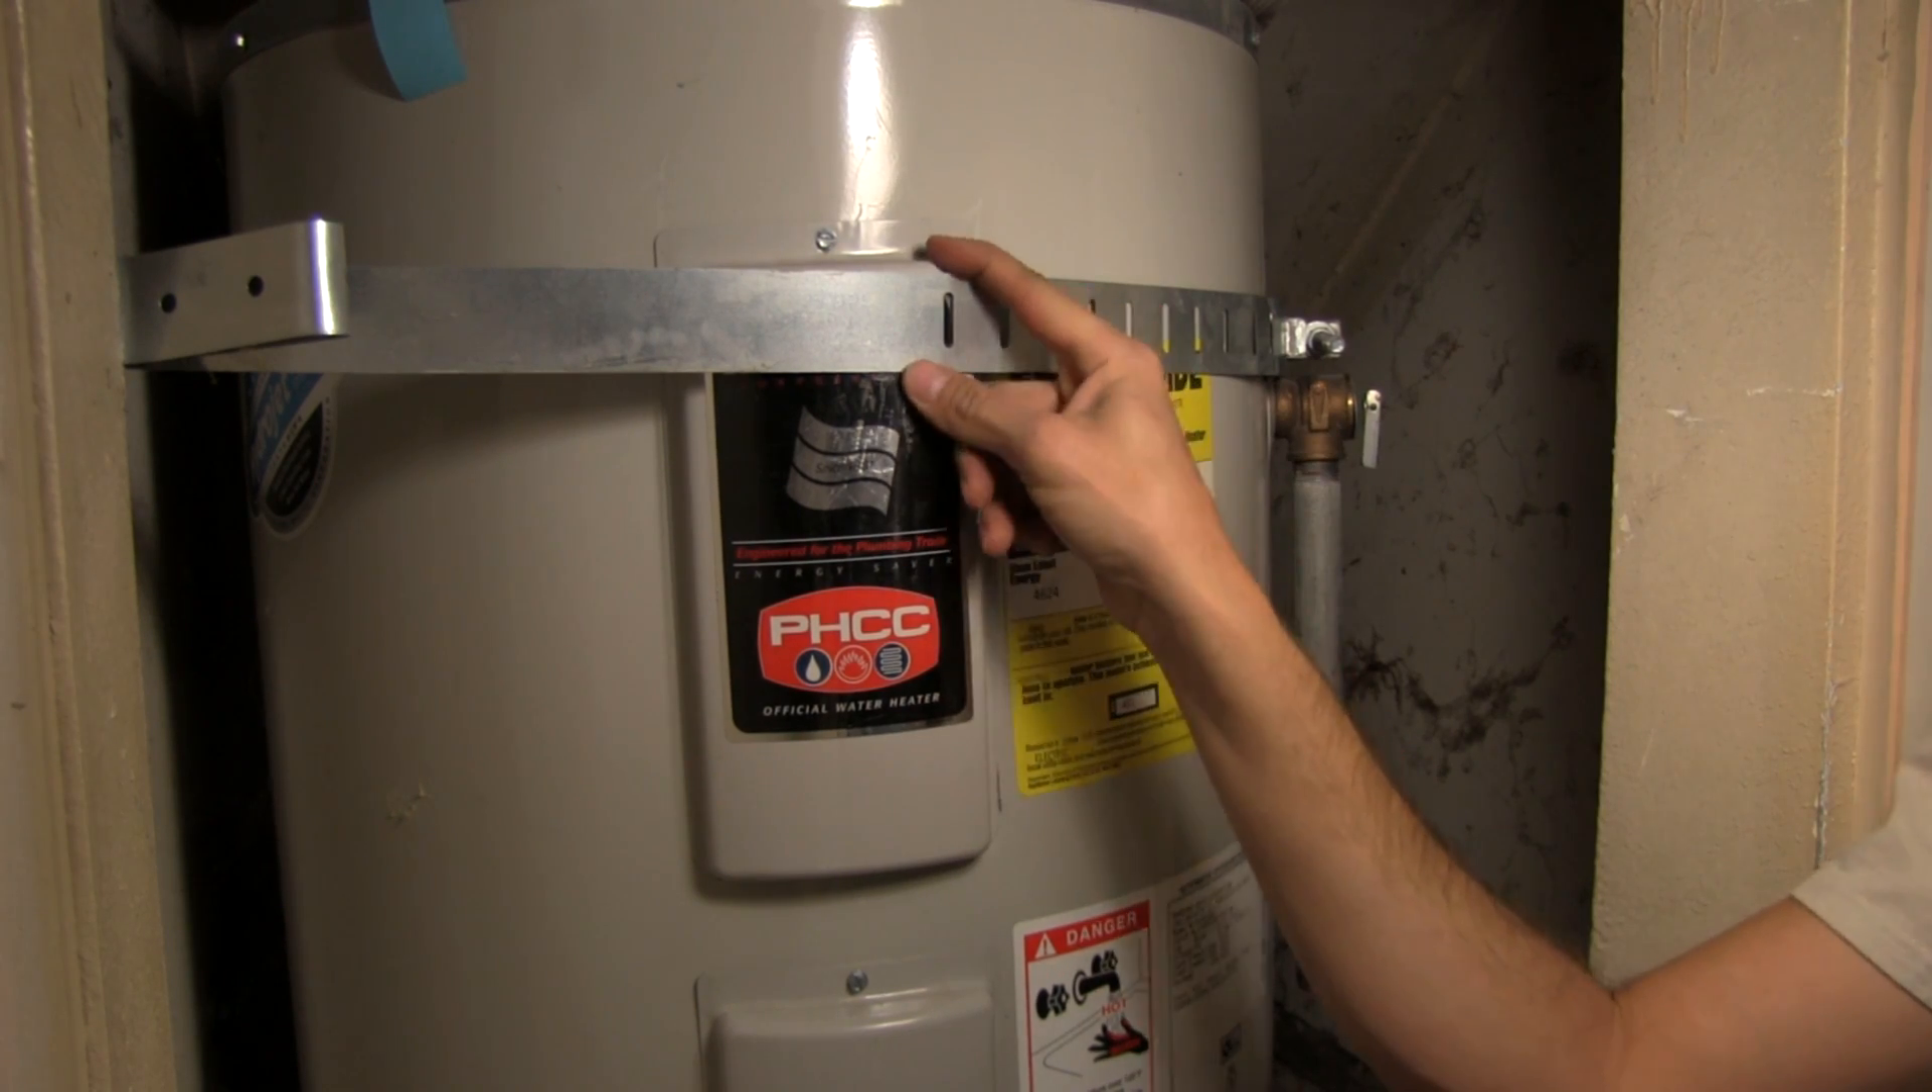I have the strapping blocking my access to the panel, so I'm going to have to take the strap off.